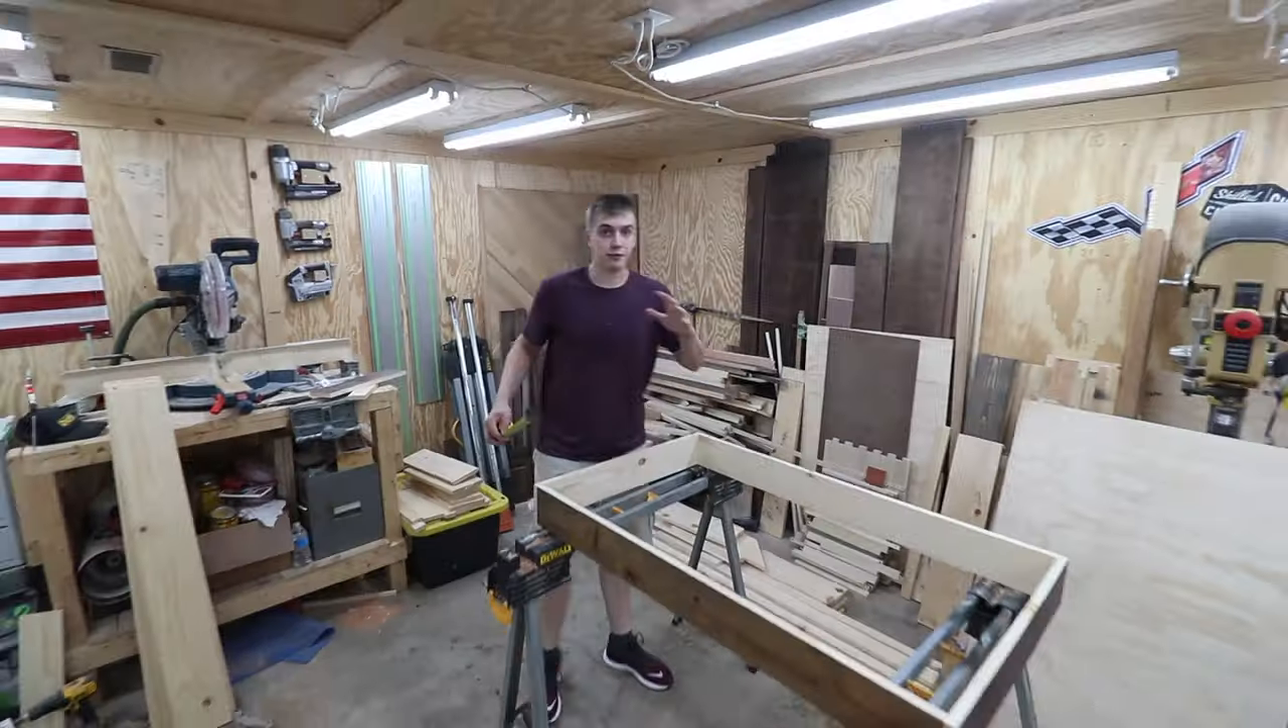Frame is built screwed together all ready to go for making the doors.